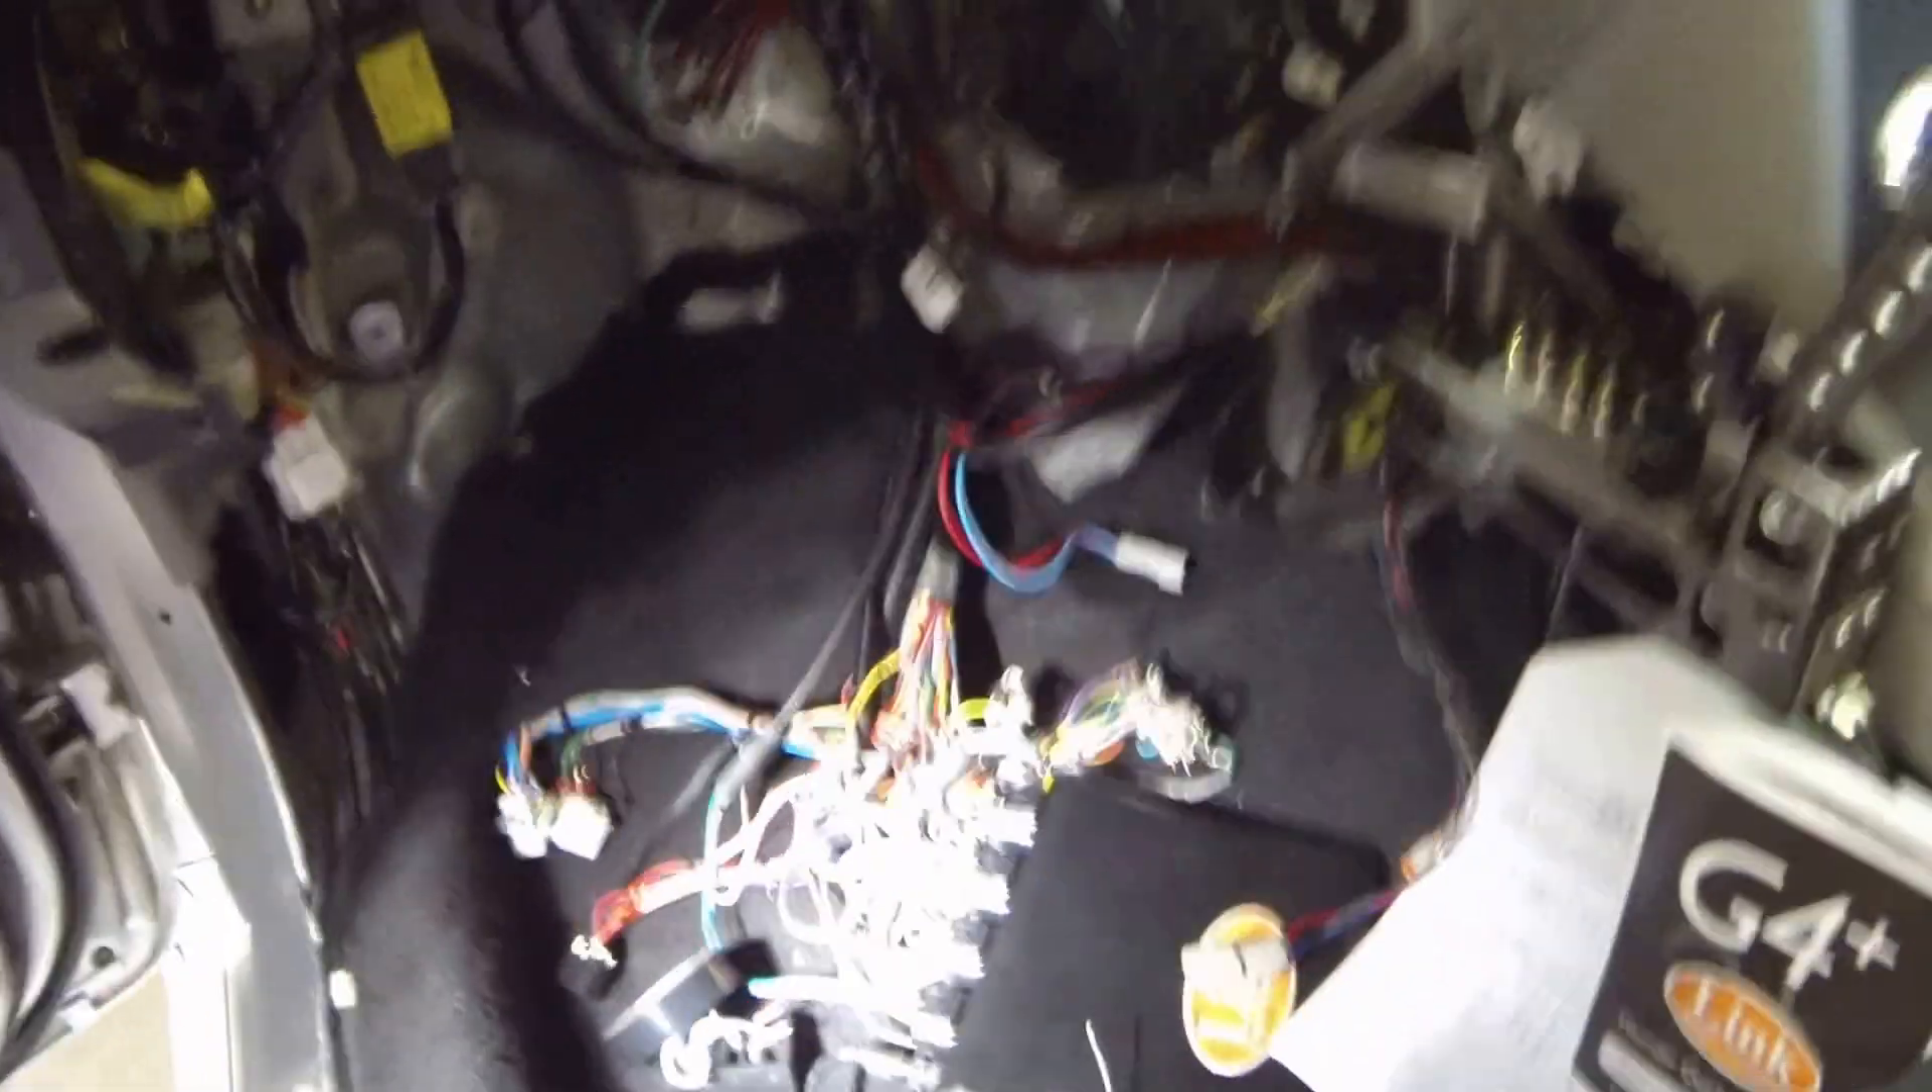Down here, we've got a mess of wiring, which is the engine management. It's obviously not fully wrapped up just yet.